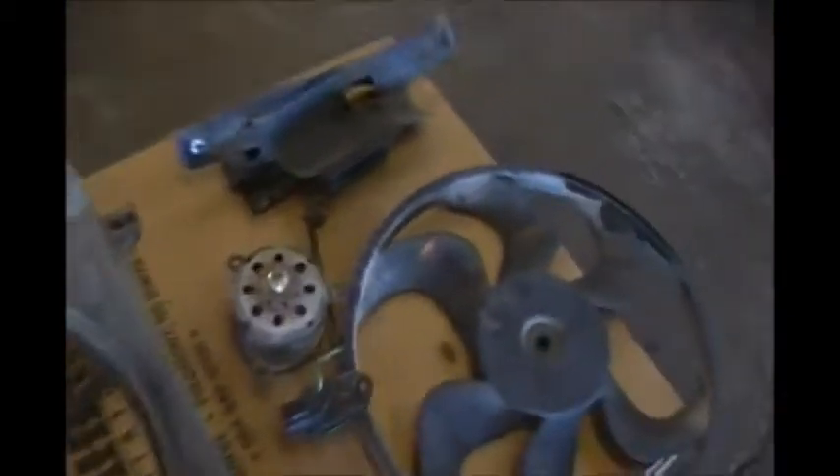So Ronnie has the cooling fan taken apart here.